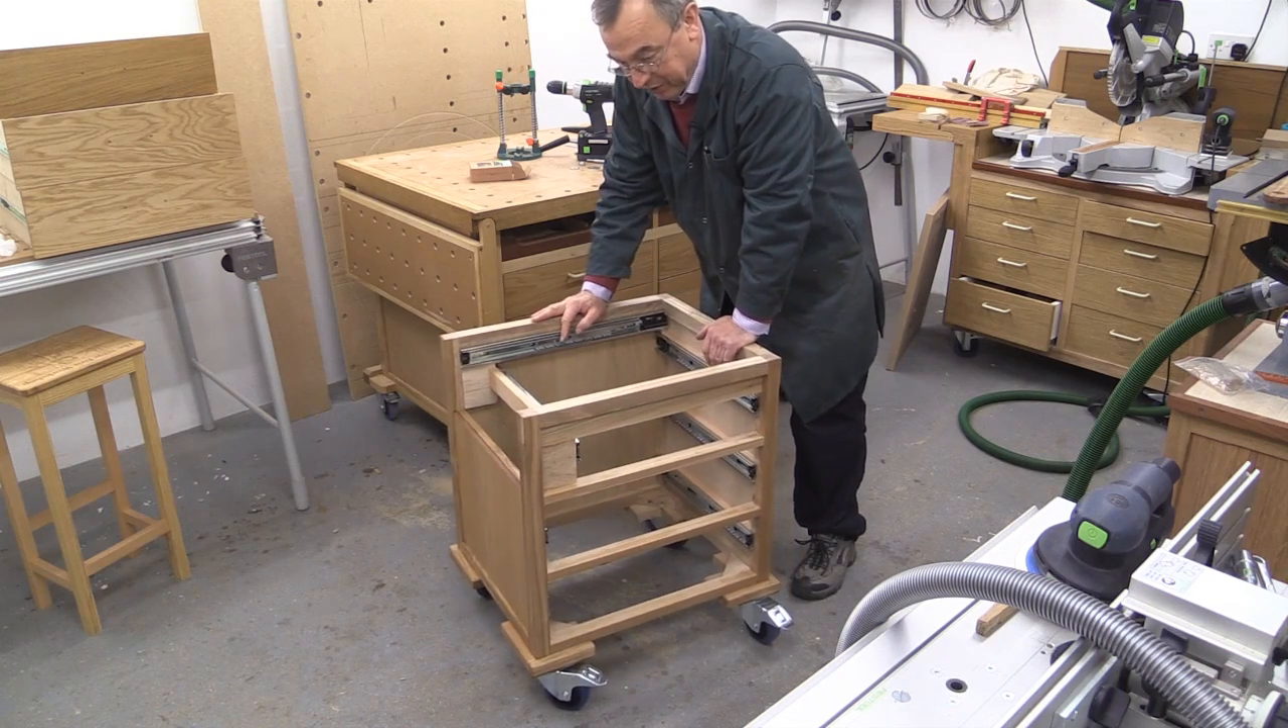All I've got to do is put the drawers in and the top on and we're done.